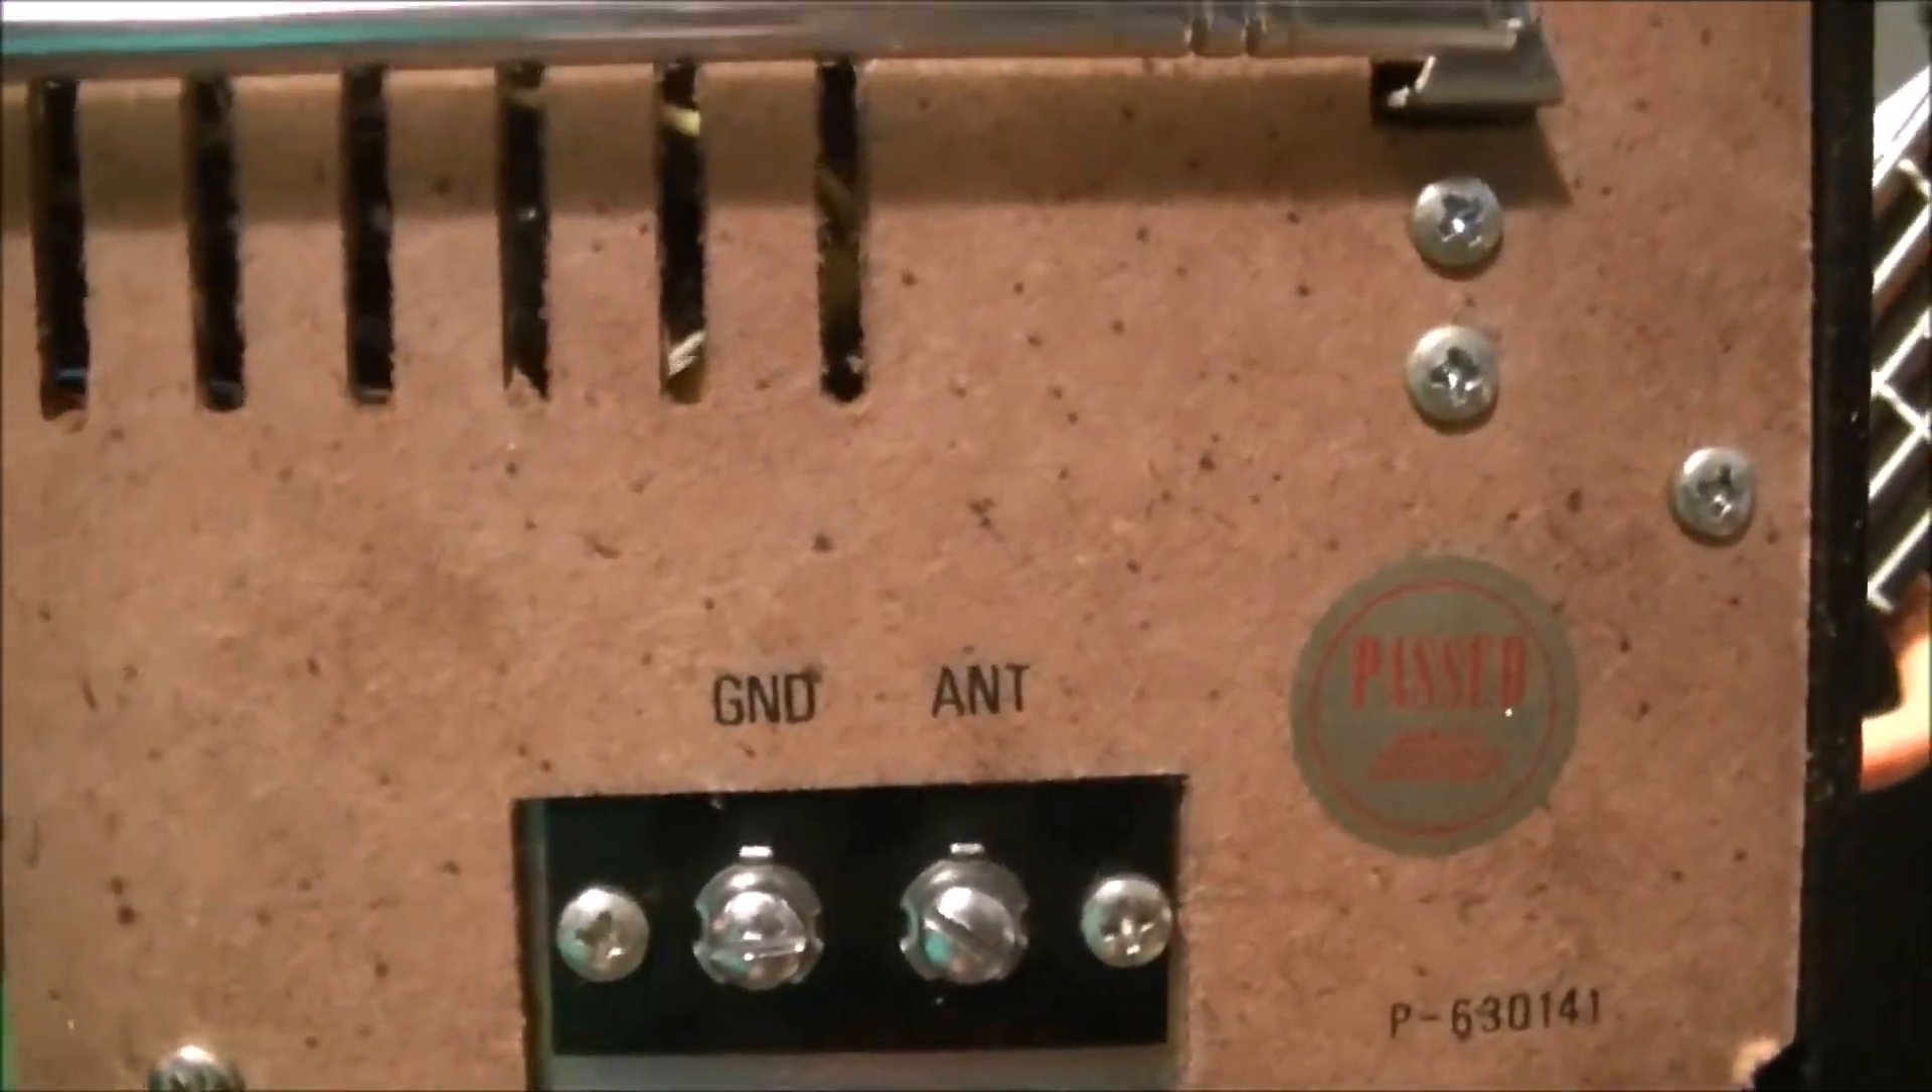And I've reattached the back. Added the screws here.